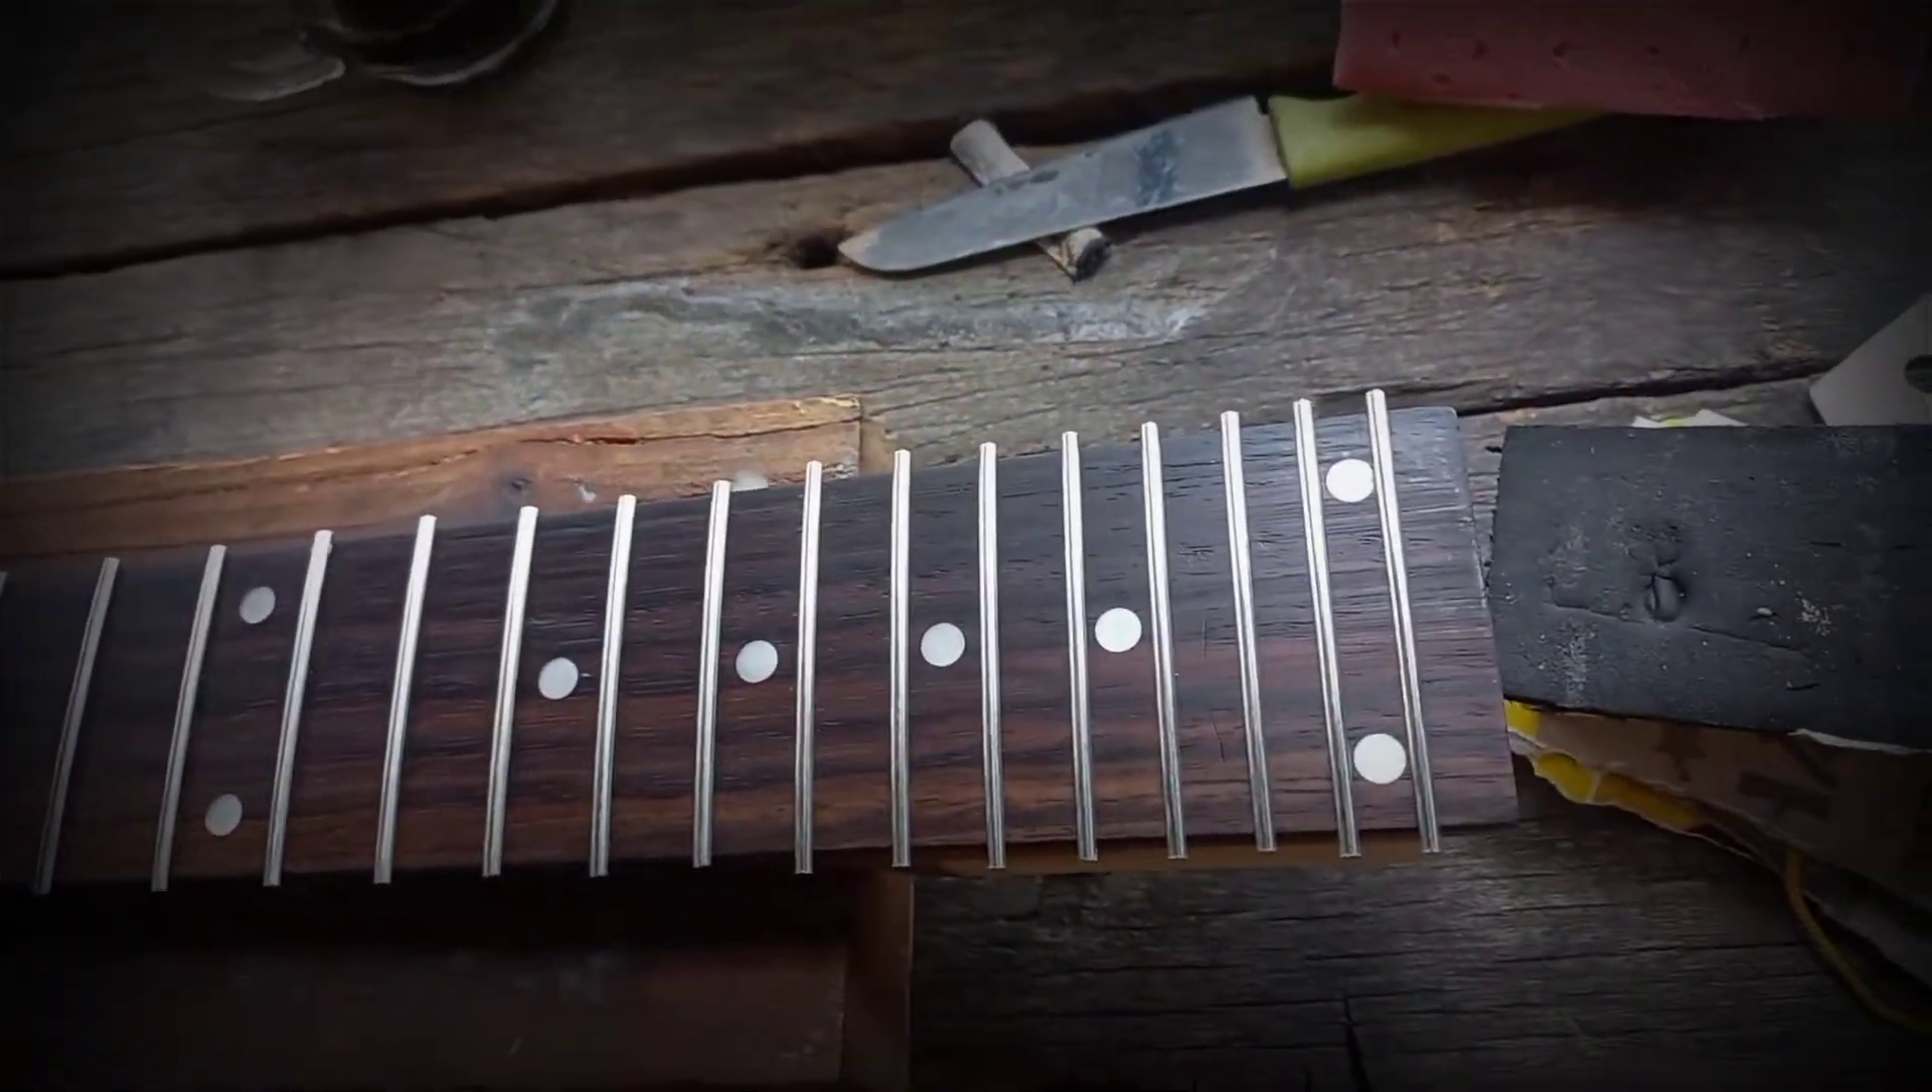Fret sudah terpasang semuanya, ini dia hasilnya fret.